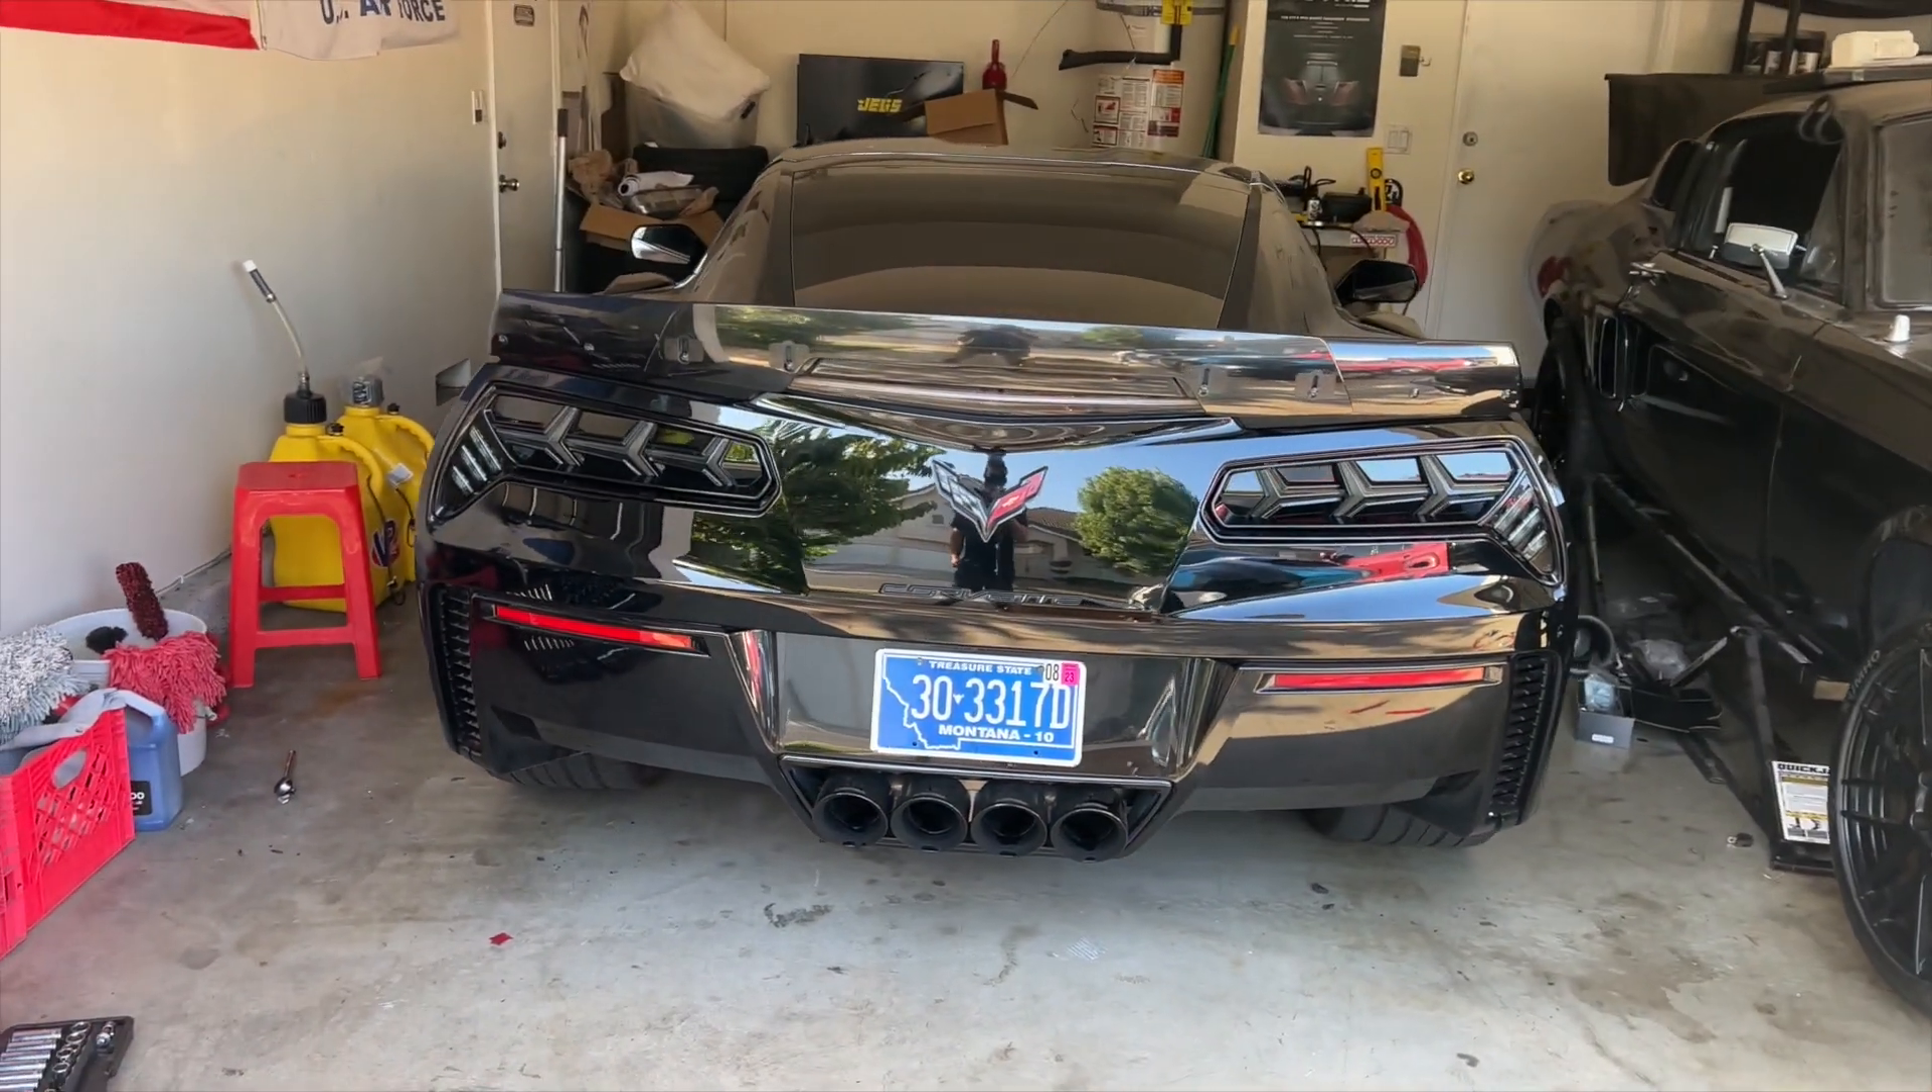This is the end result i finally got the brand new tail lights all installed both sides.